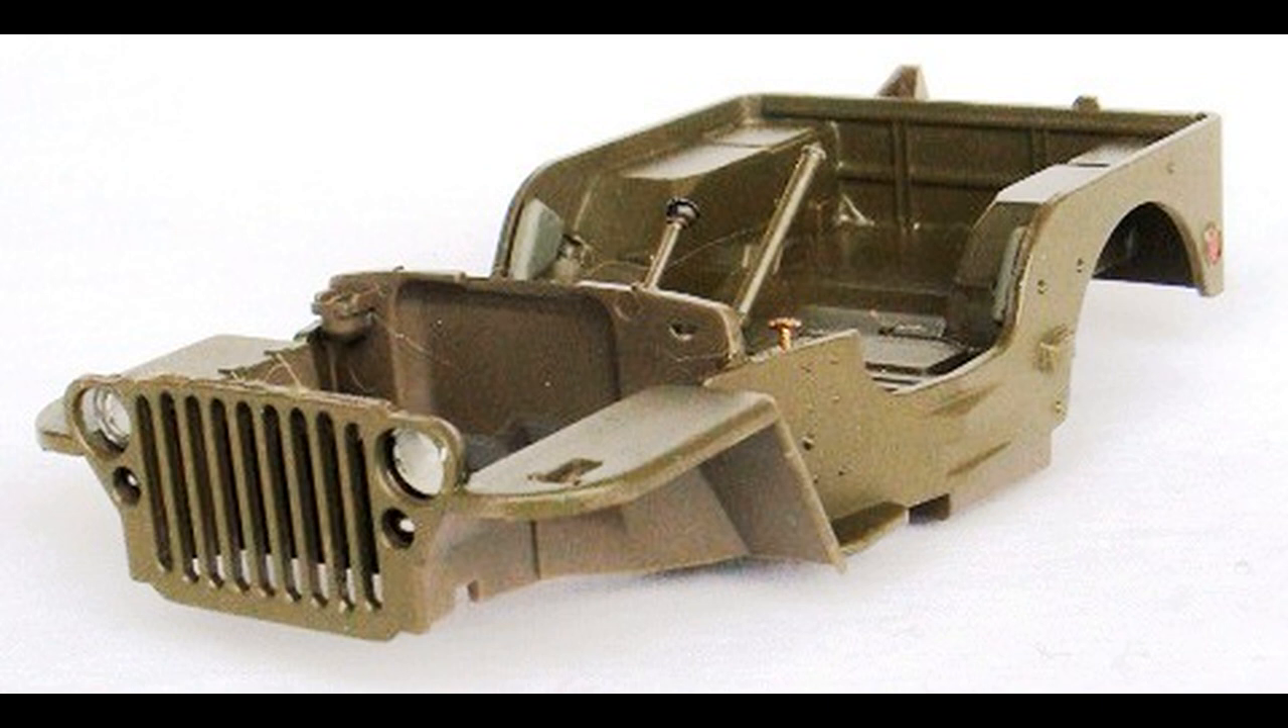And as you can see the headlights are installed using some white glue in front.